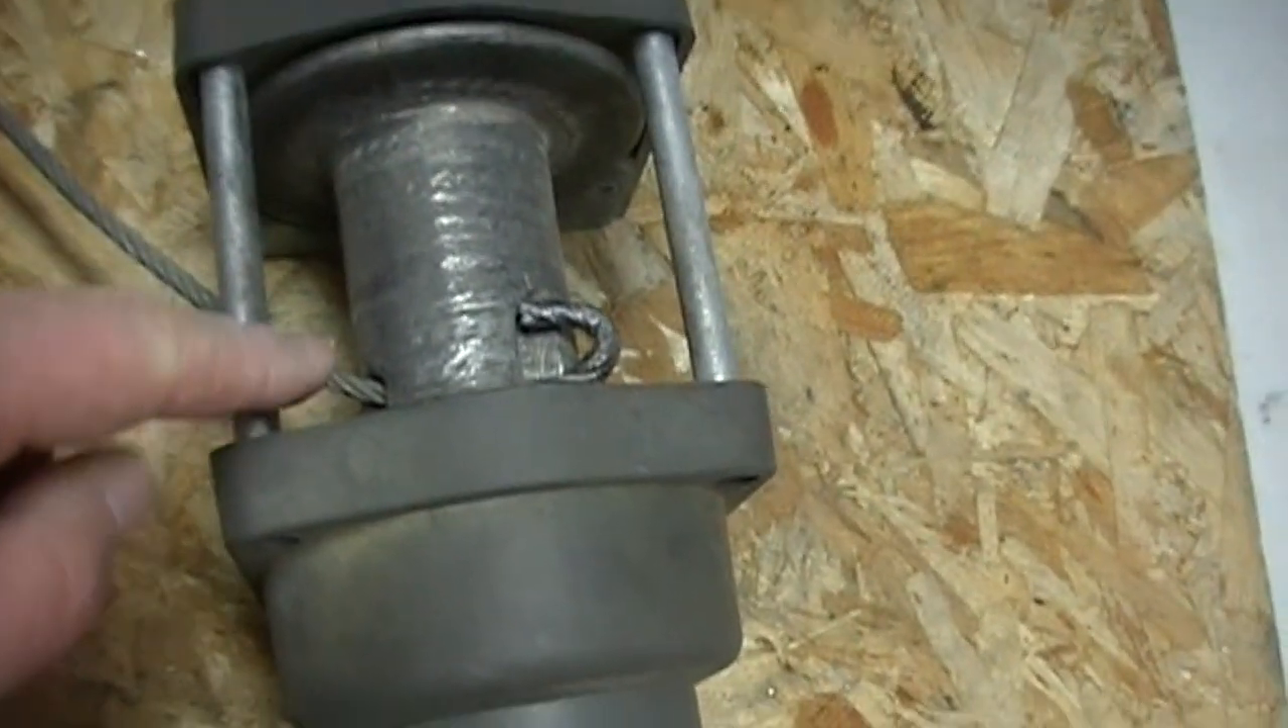Okay, I put it in free spool and took all the cable off the spindle here.